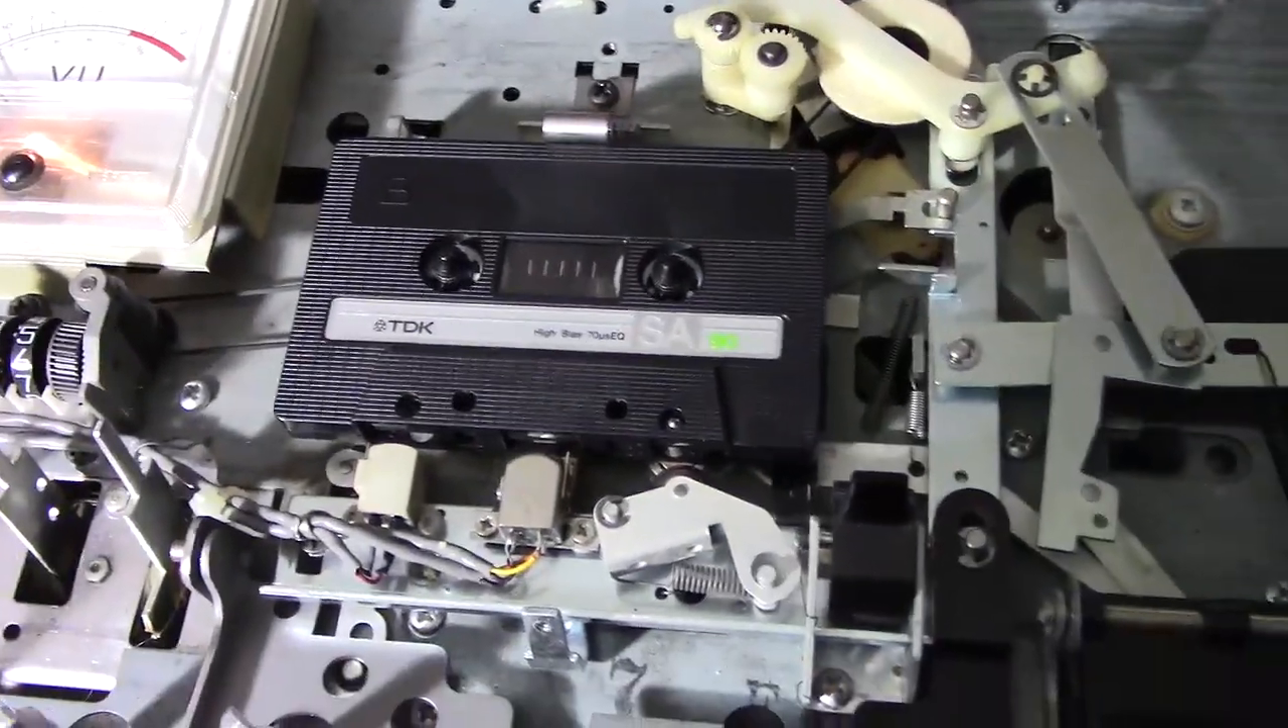You're looking at the advent 201 with its cover removed its front cover and I've got a tape loaded in.